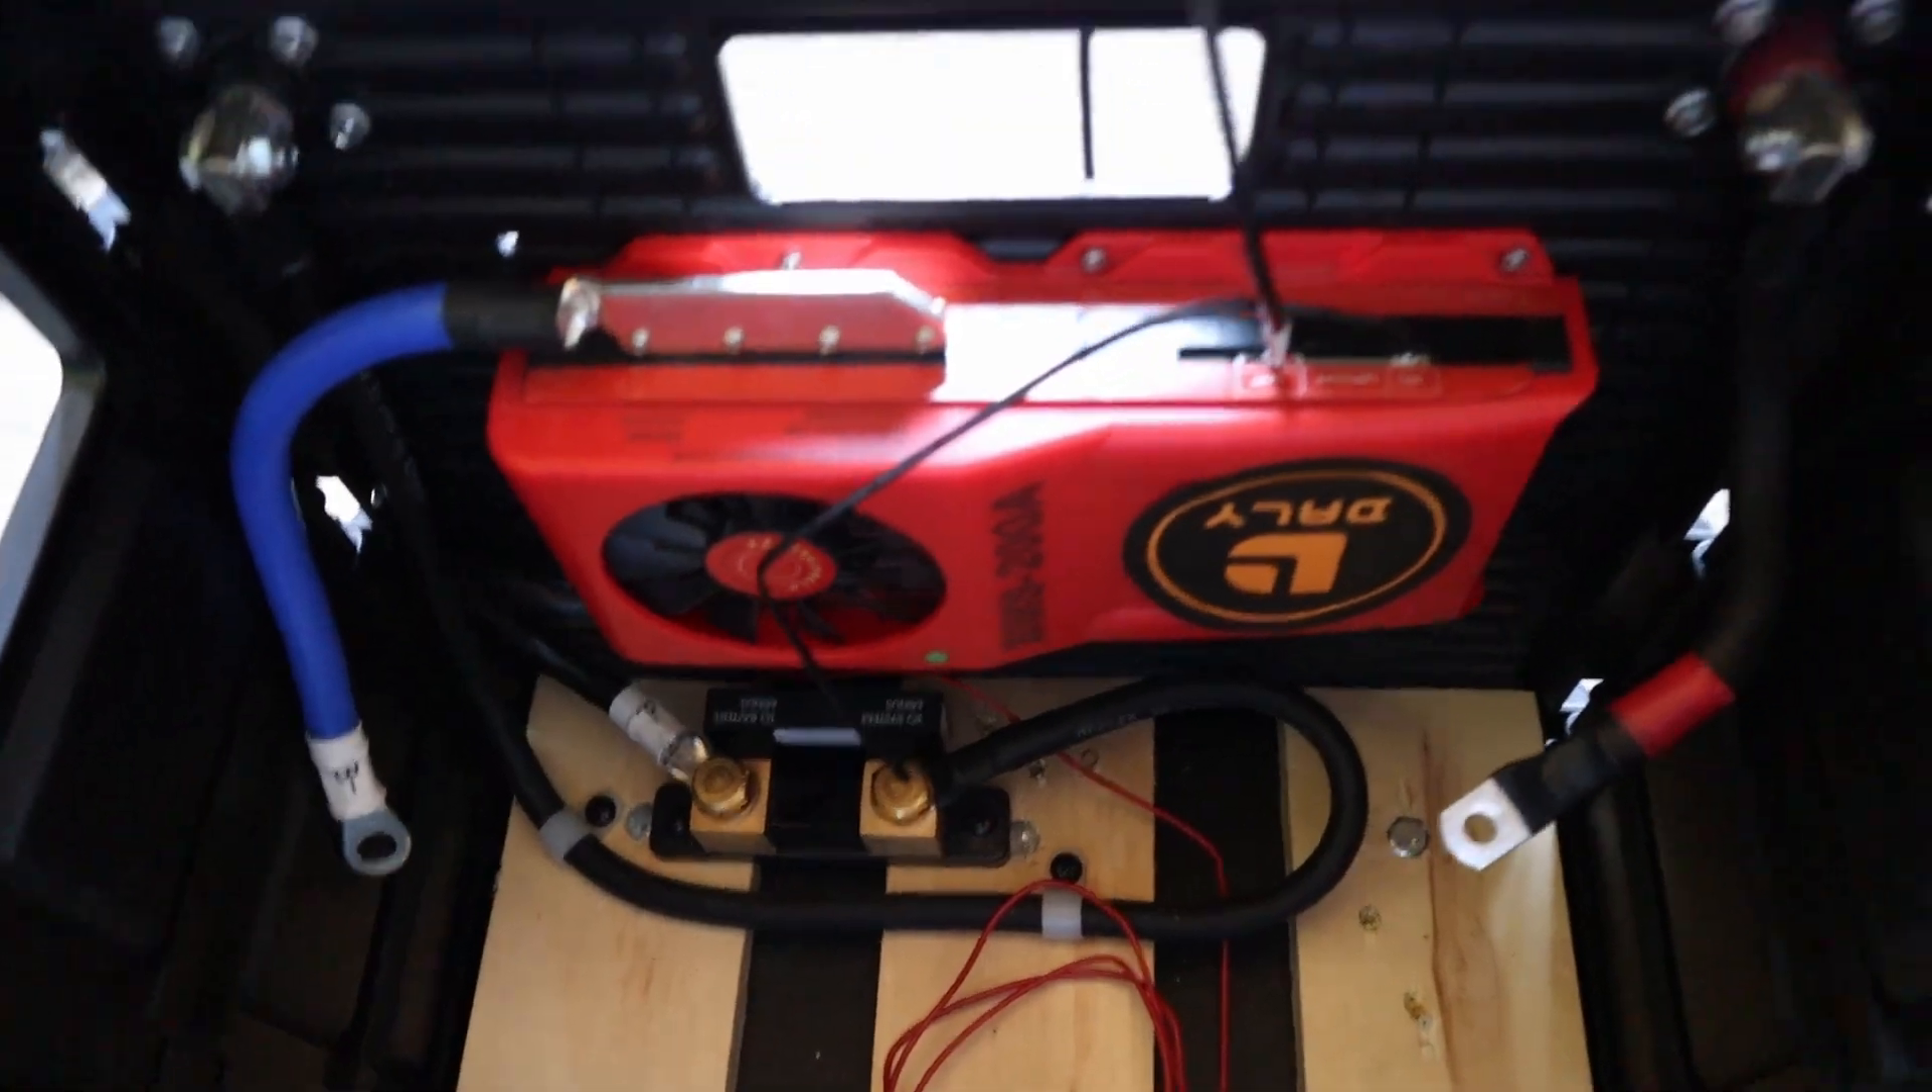Right, so I've removed all the batteries from the box as you can see, so it's easier to look around inside.